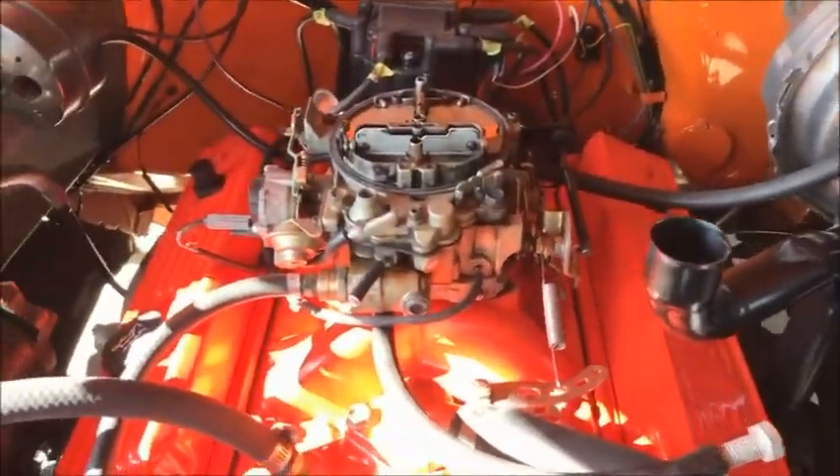We have removed the air cleaner from the carburetor.